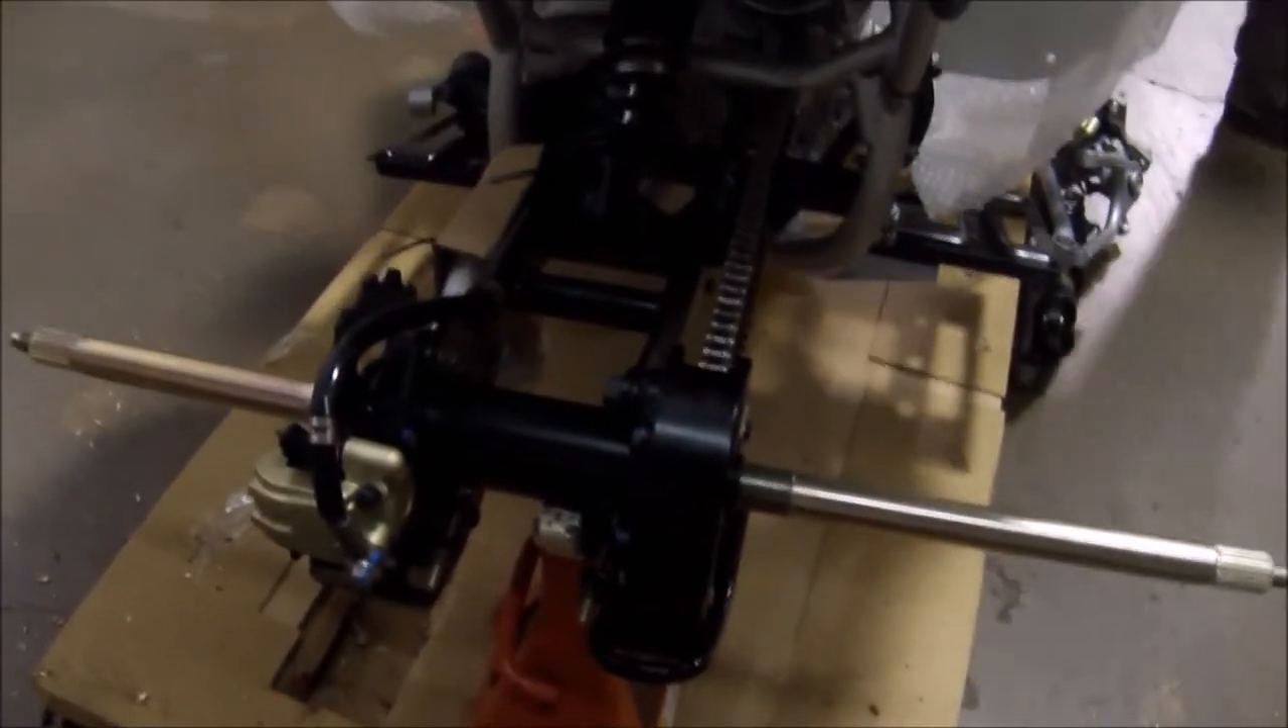Alright, so we have the axle in.